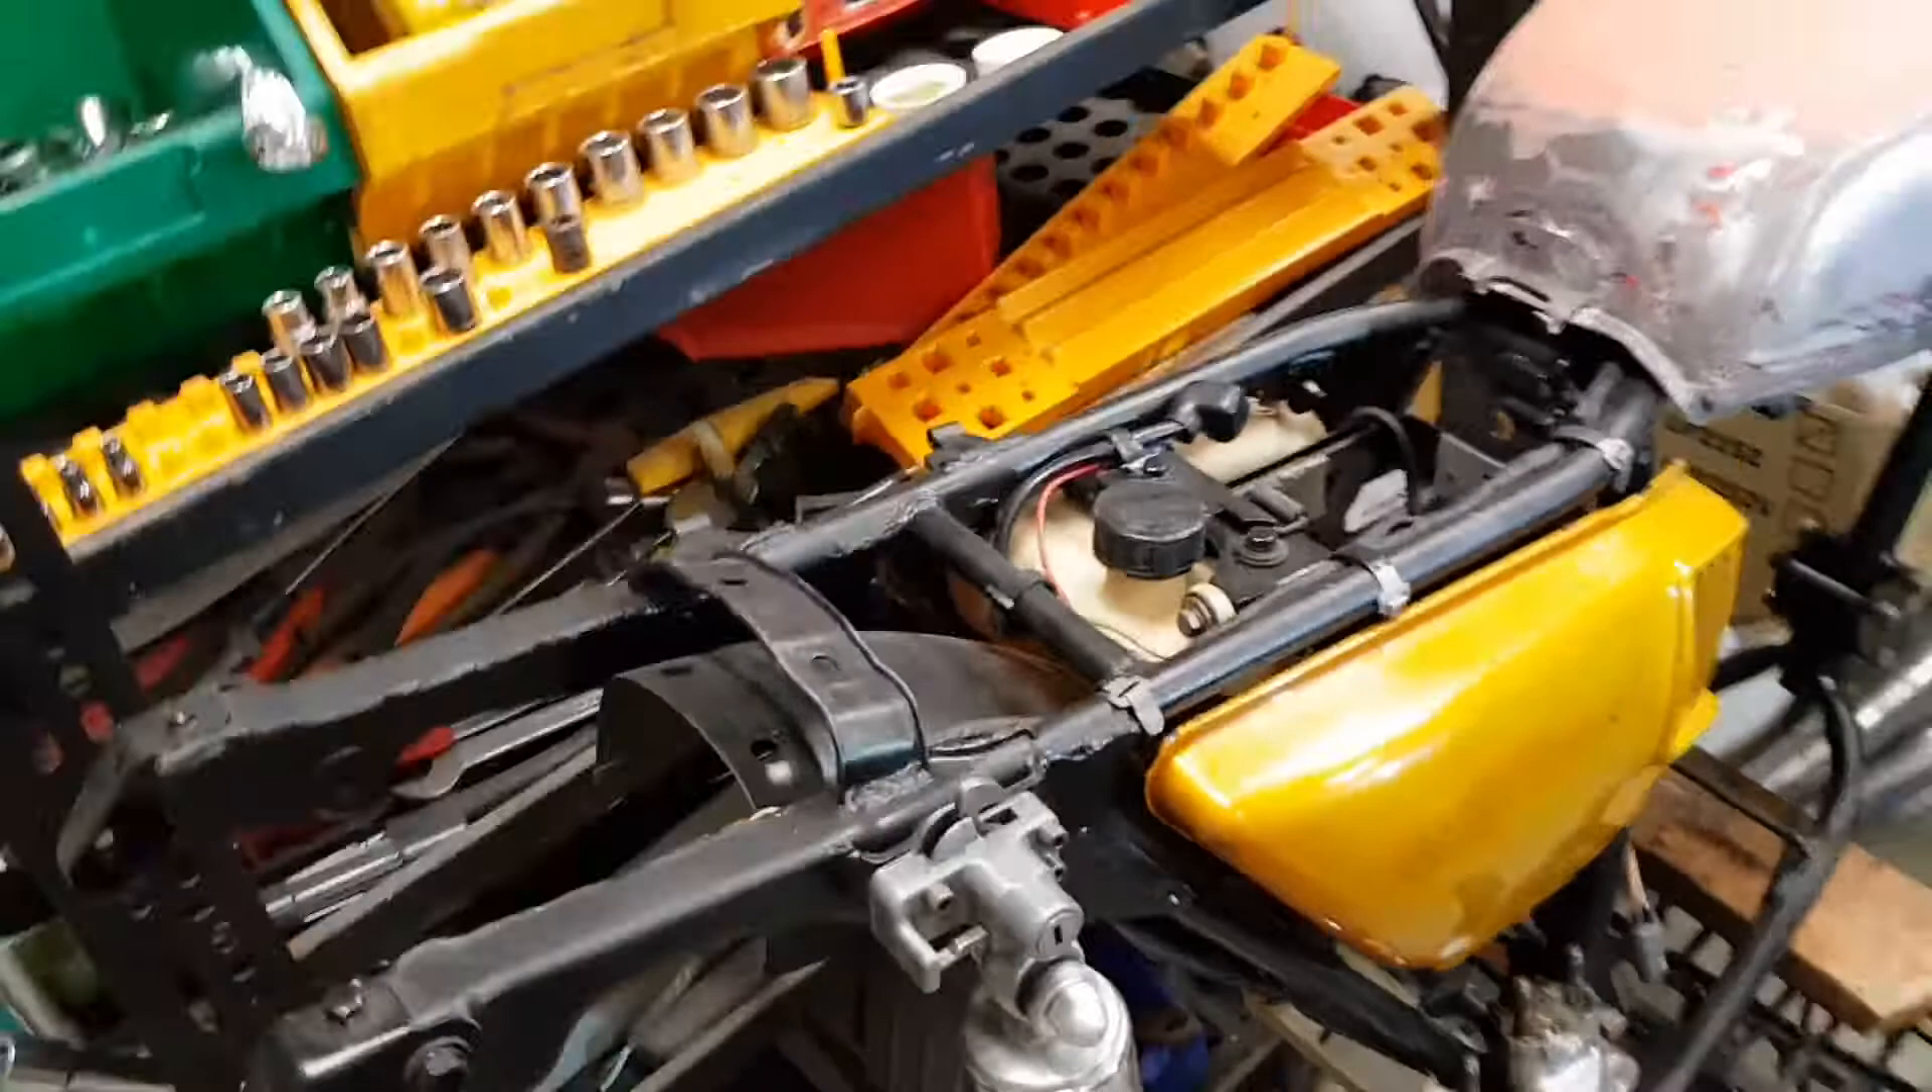I've just got those side covers on.